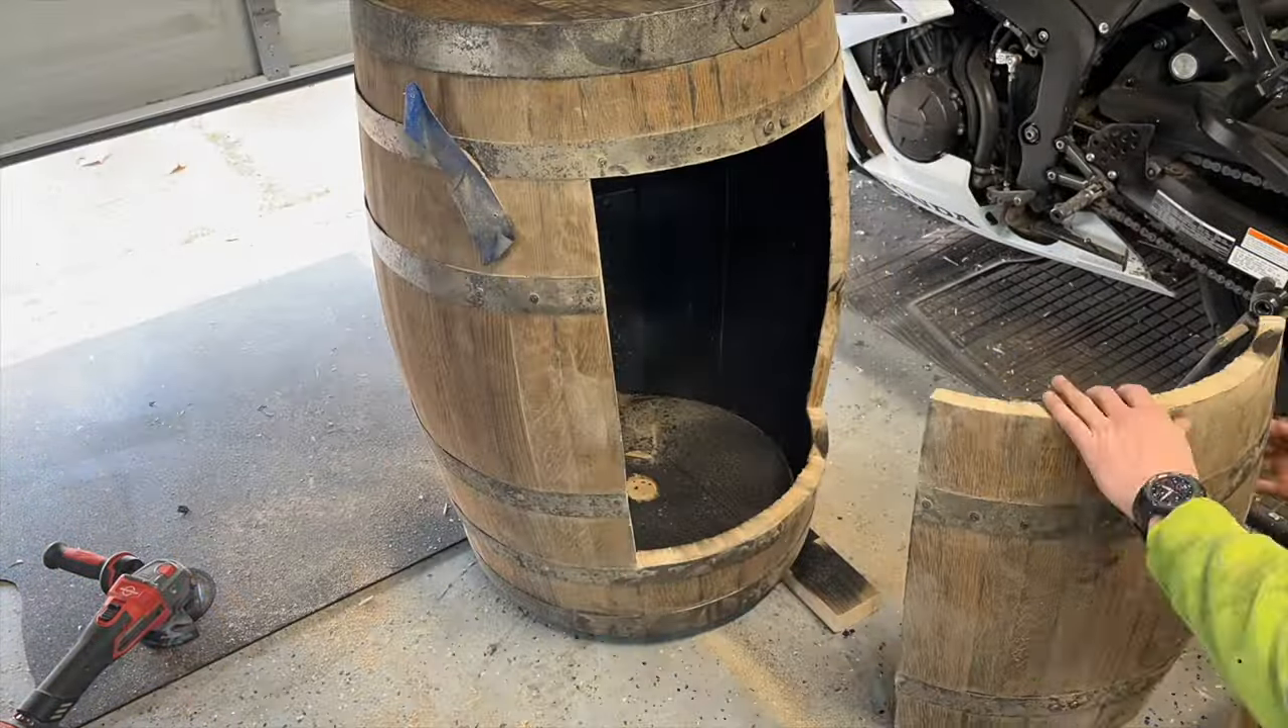Okay, so we got the door all cut off here.